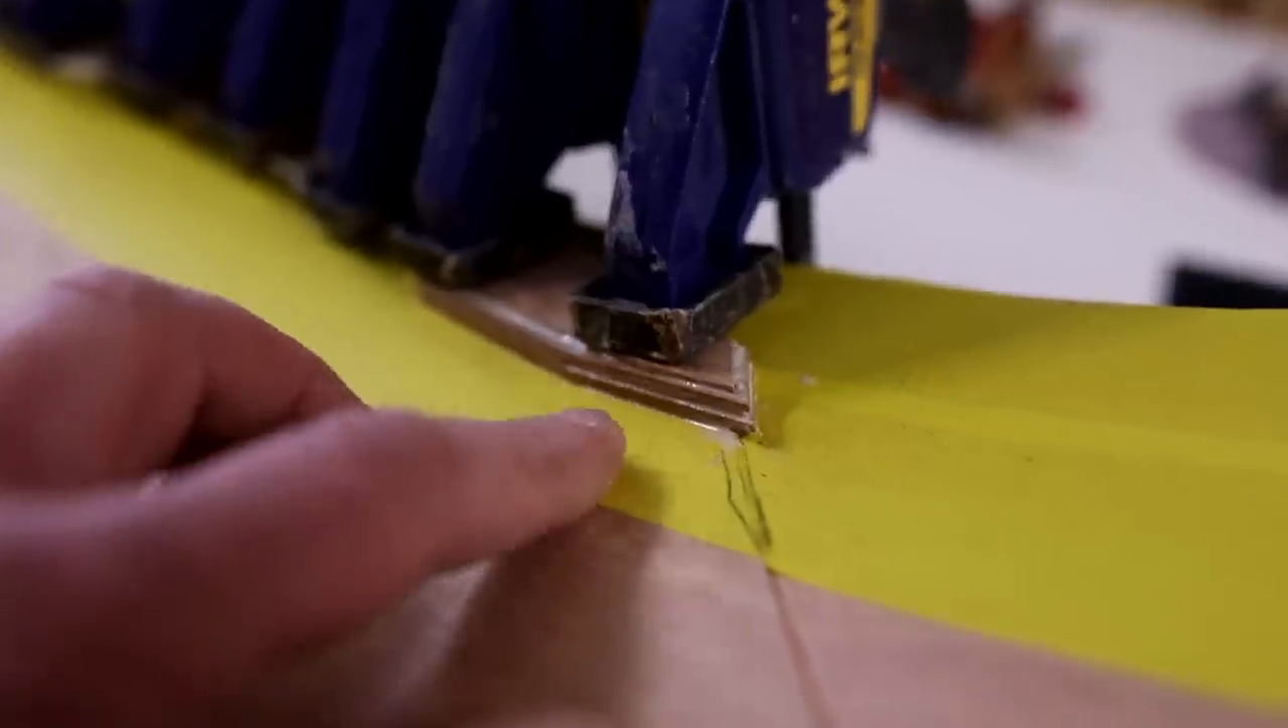You can see we've got slippage here between the laminations.